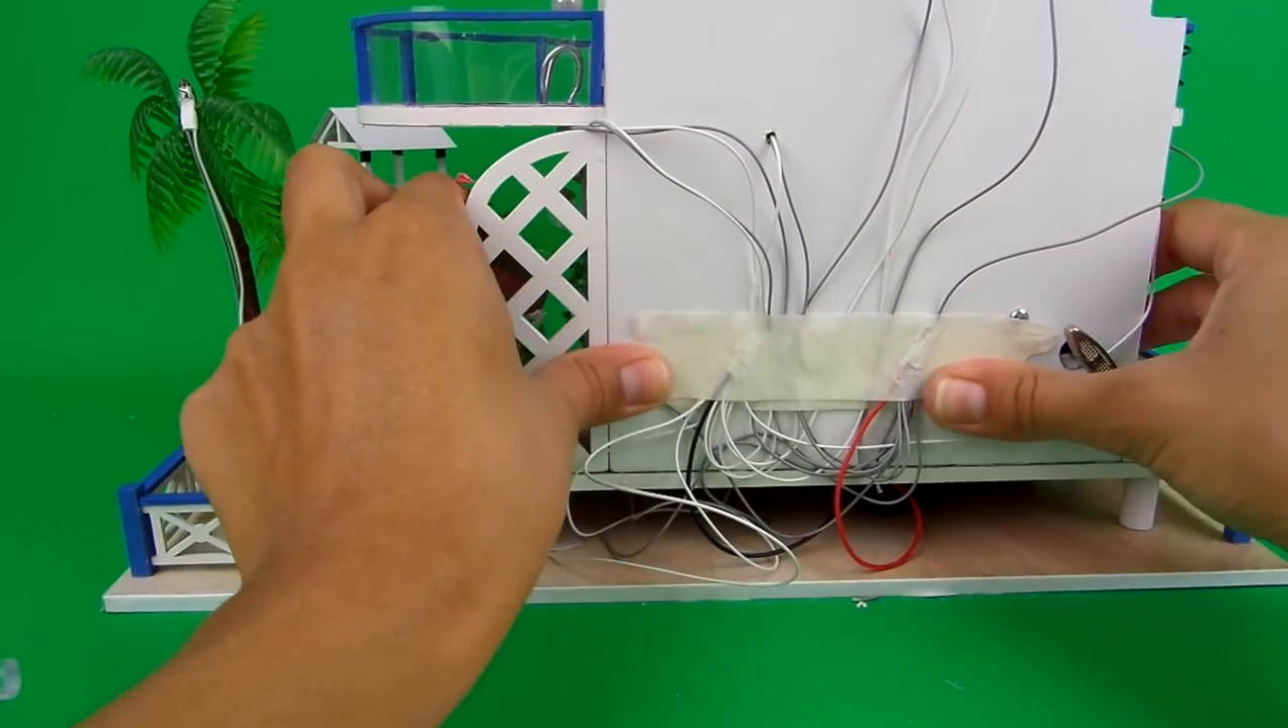E eu prendi todos os fios atrás da casinha com uma fita crepe mesmo.